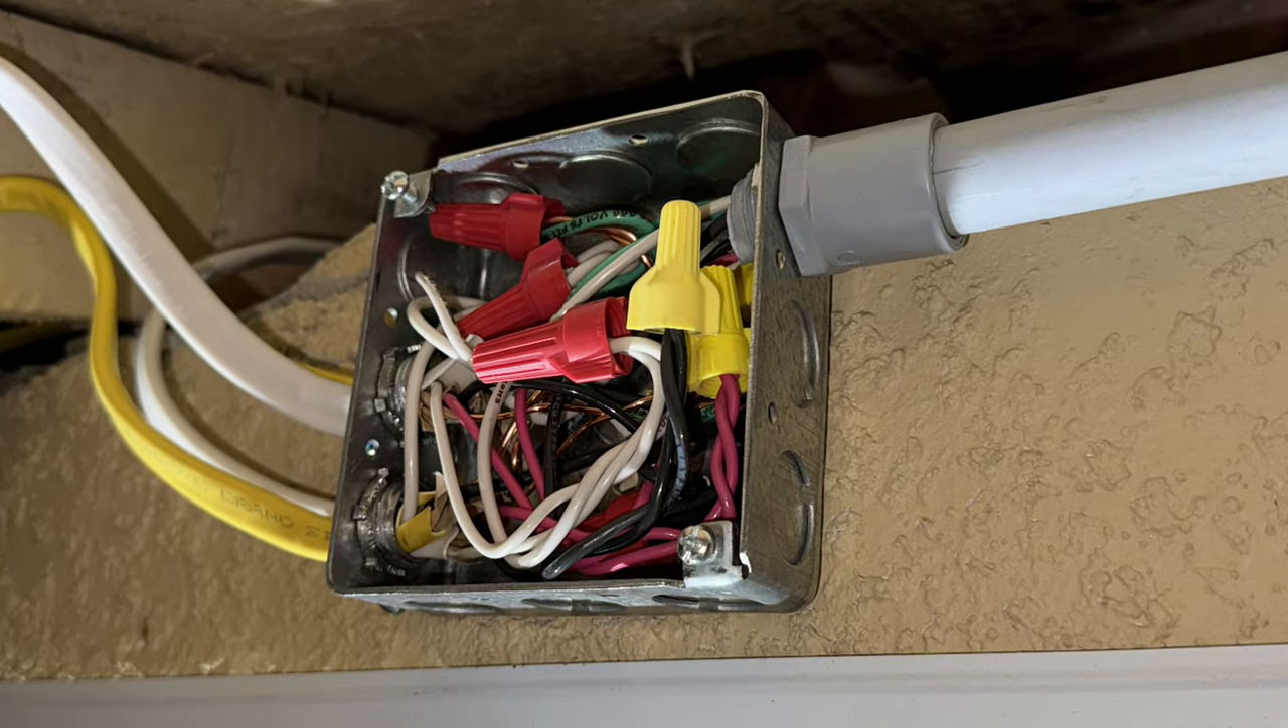After wiring everything up I realized that the box I put in was too small.